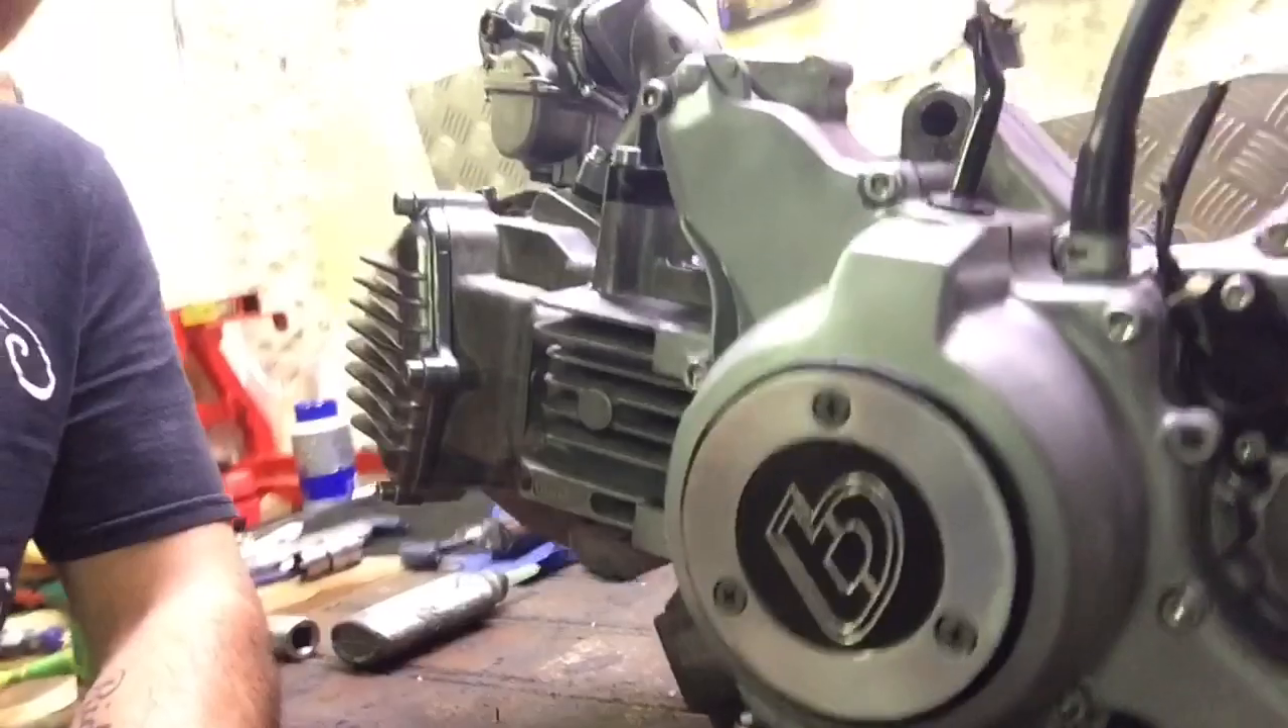Alors voilà le résultat final. Le moteur est enfin remonté.